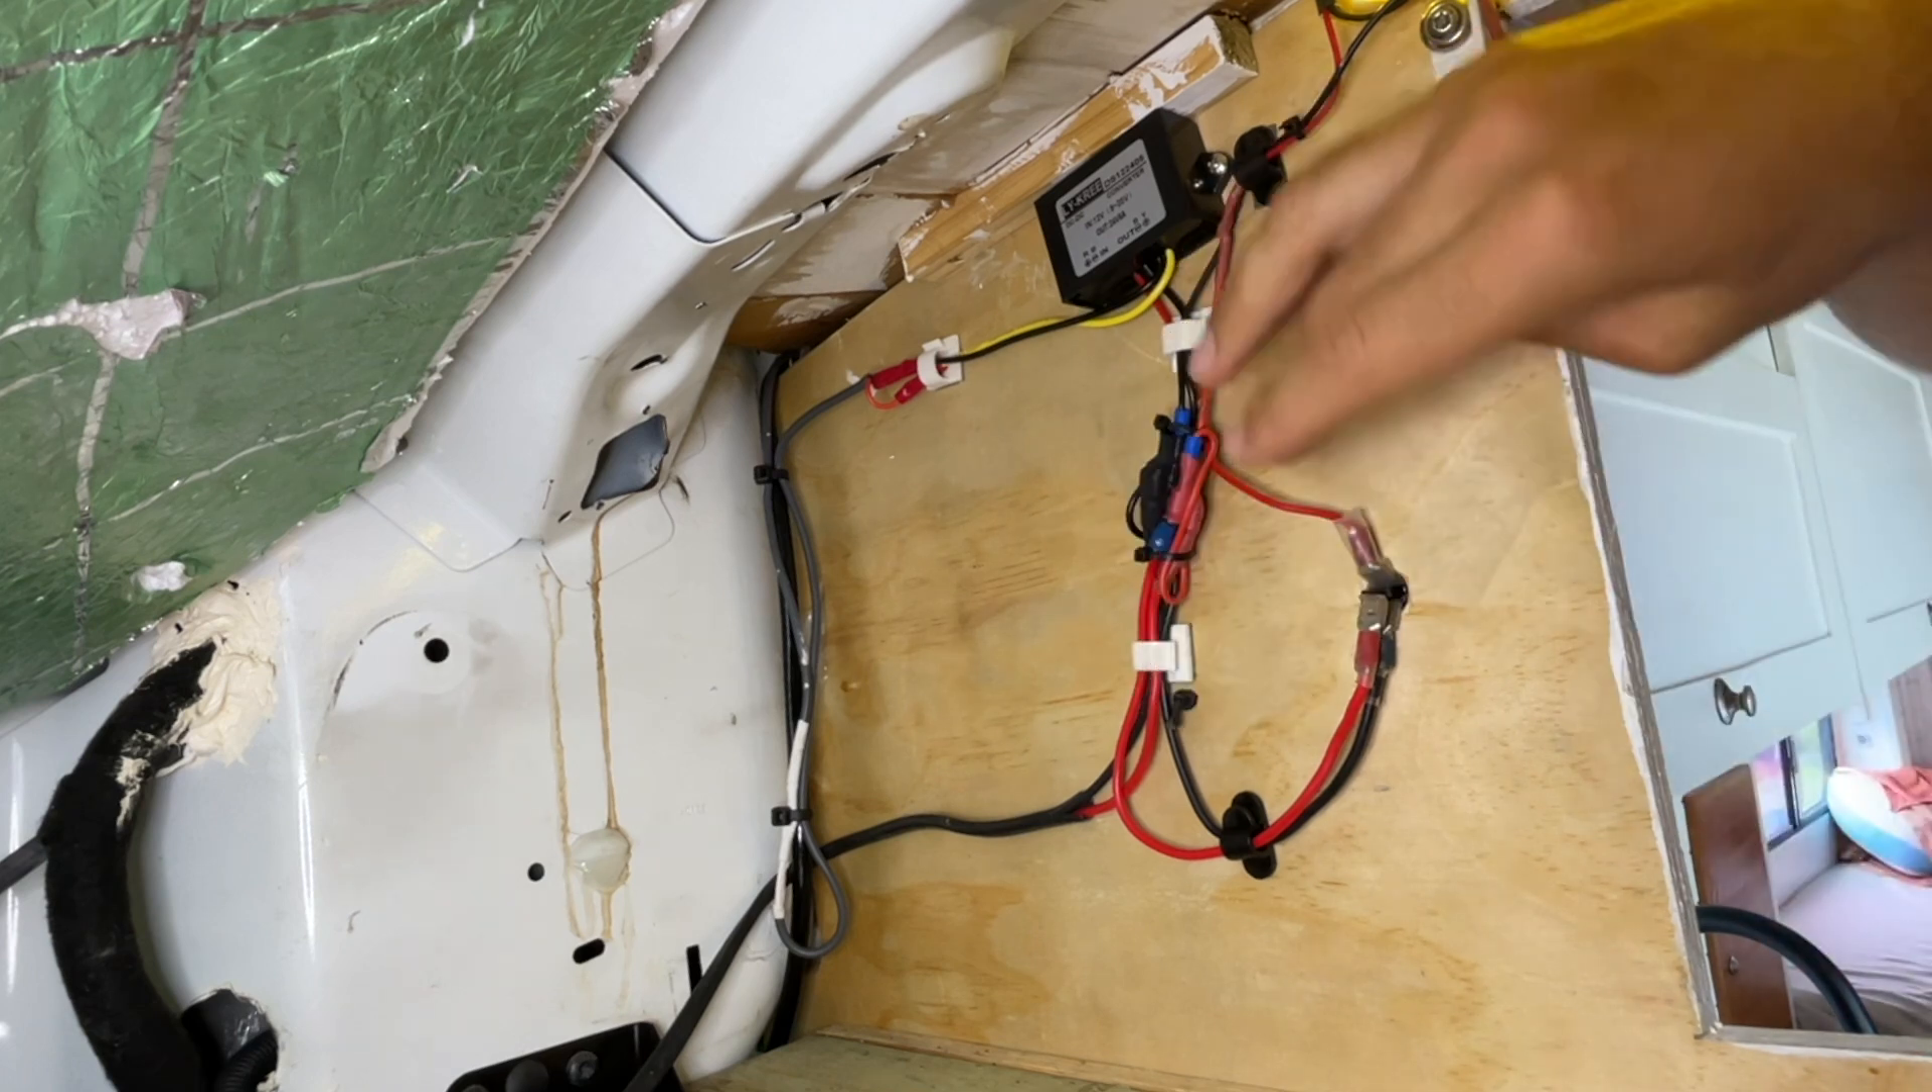Now I've got the converter screwed into the back of this wall here. All the wires are securely held to the board with these little clips.